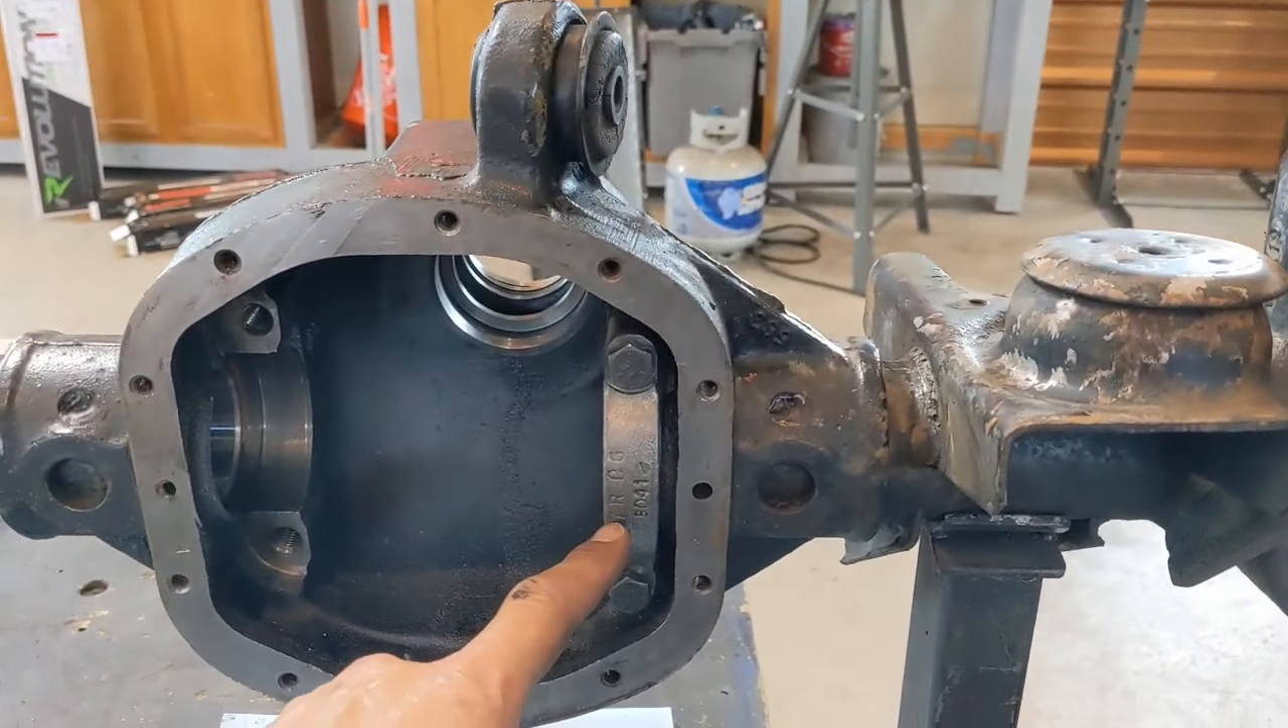Now we have to drill the hole for the bulkhead fitting and if you notice here, I put the bearing cap back on so you guys can kind of get a look here.